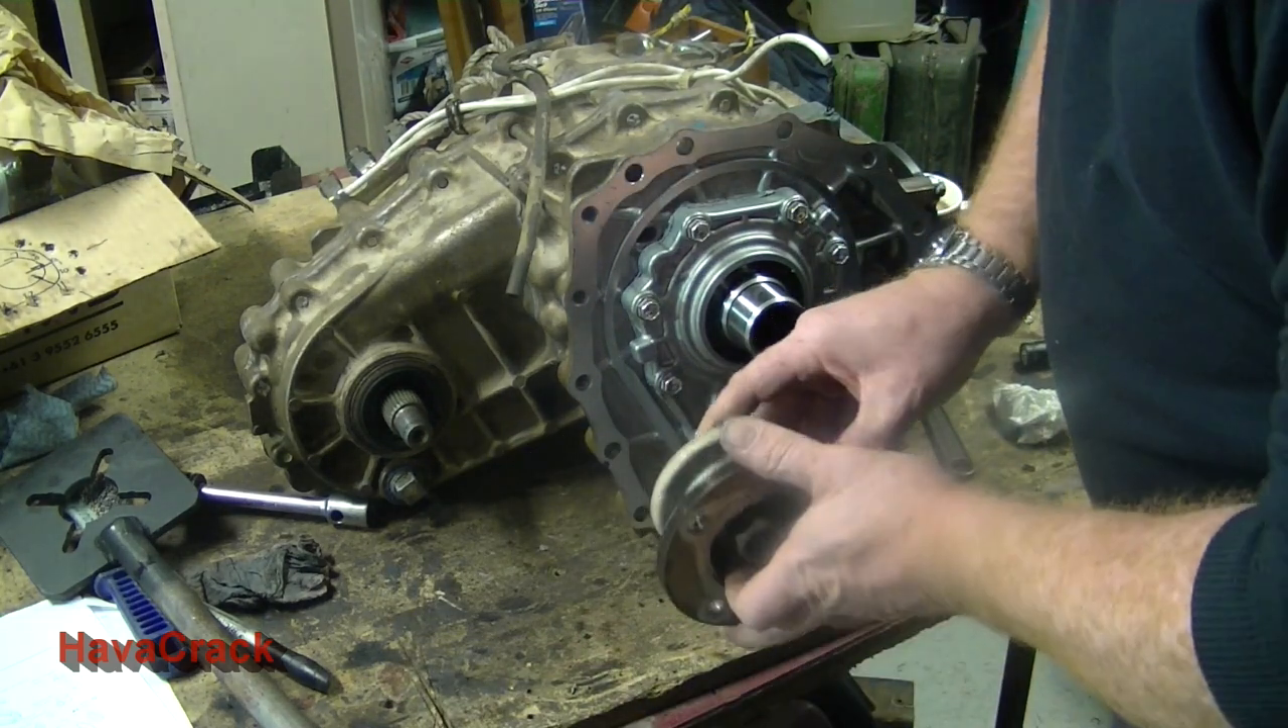Now it's time to start. What we've got left is to actually put the drive flanges on.